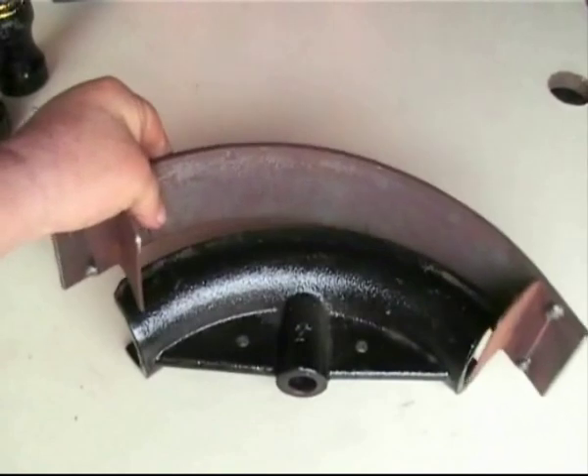I have welded tabs to hold the bar in place on the die to prevent it from slipping out.